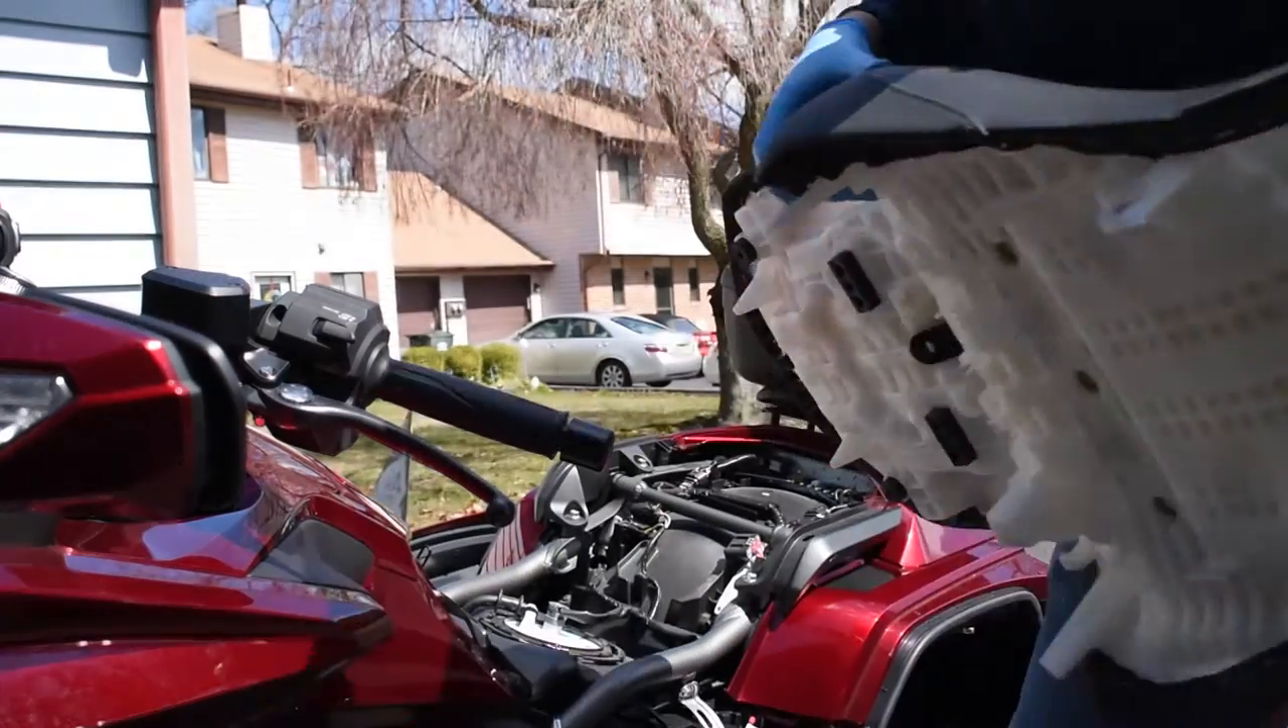There we go. The seat's off. The seat is off.